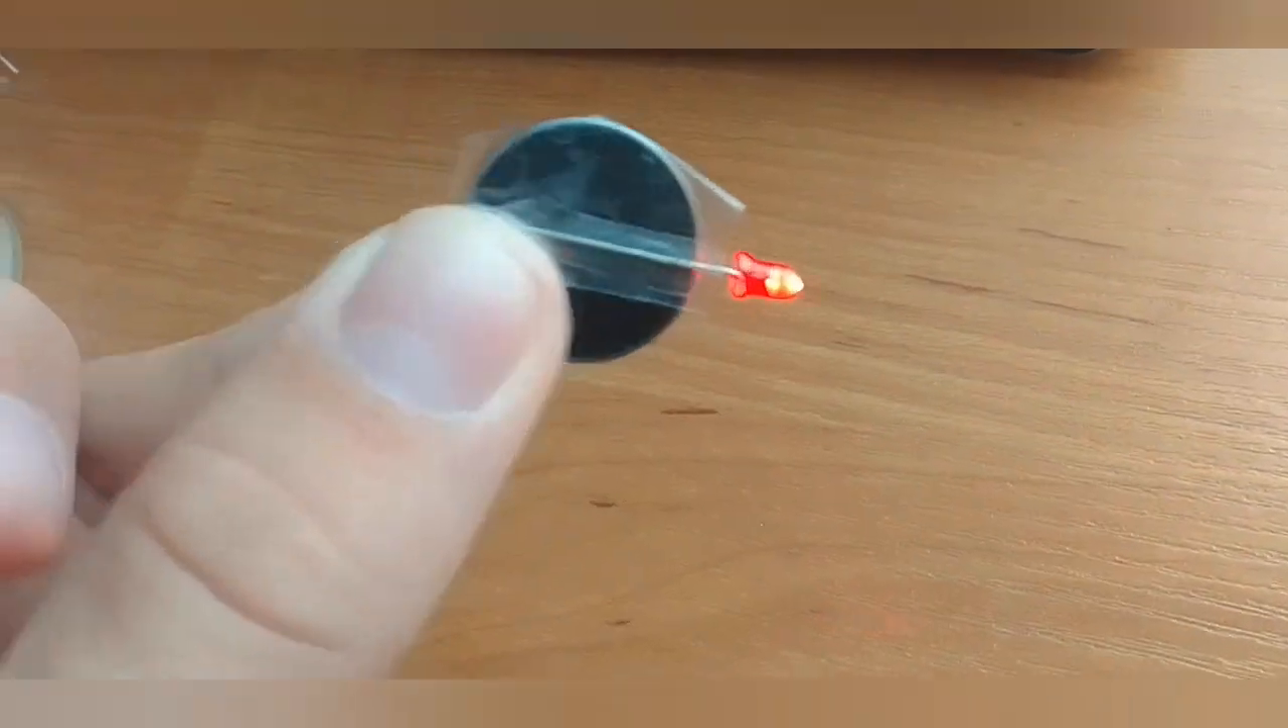Только что я вырезал скотч и присоединил батарейку к светодиоду.